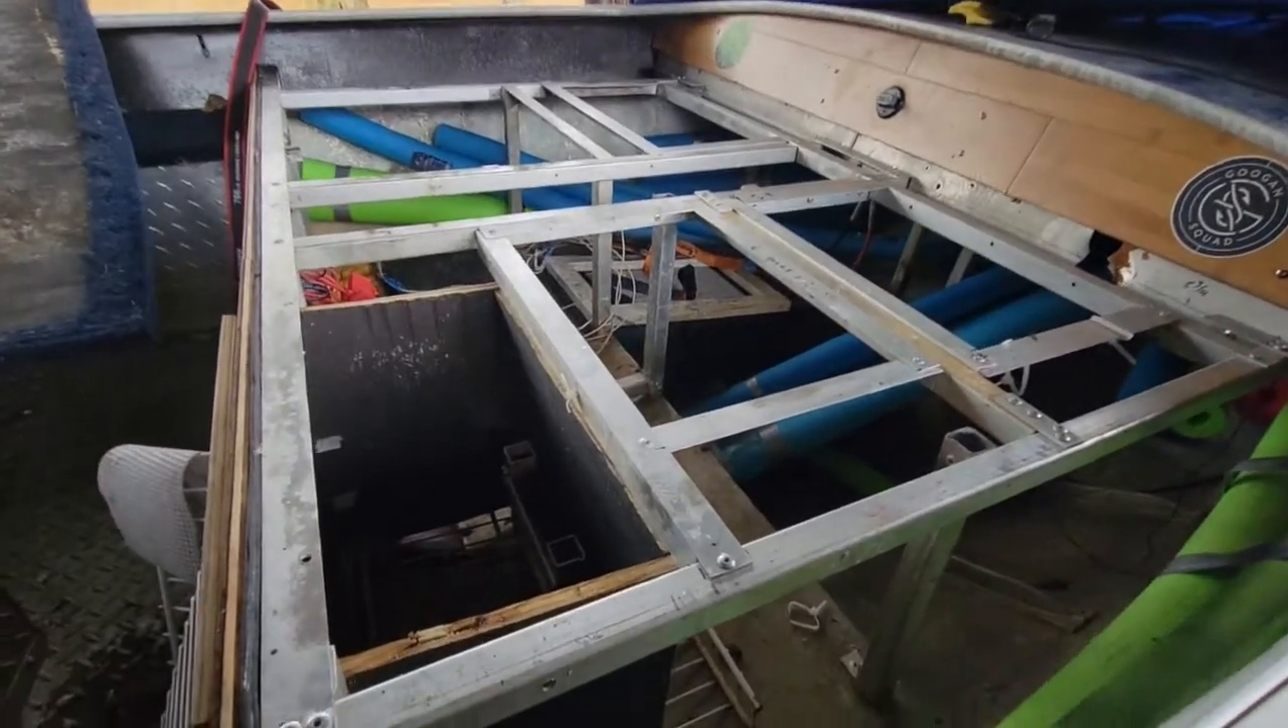But I've got to get the decking back on and get my little, um, got to get my storage compartments put back in.